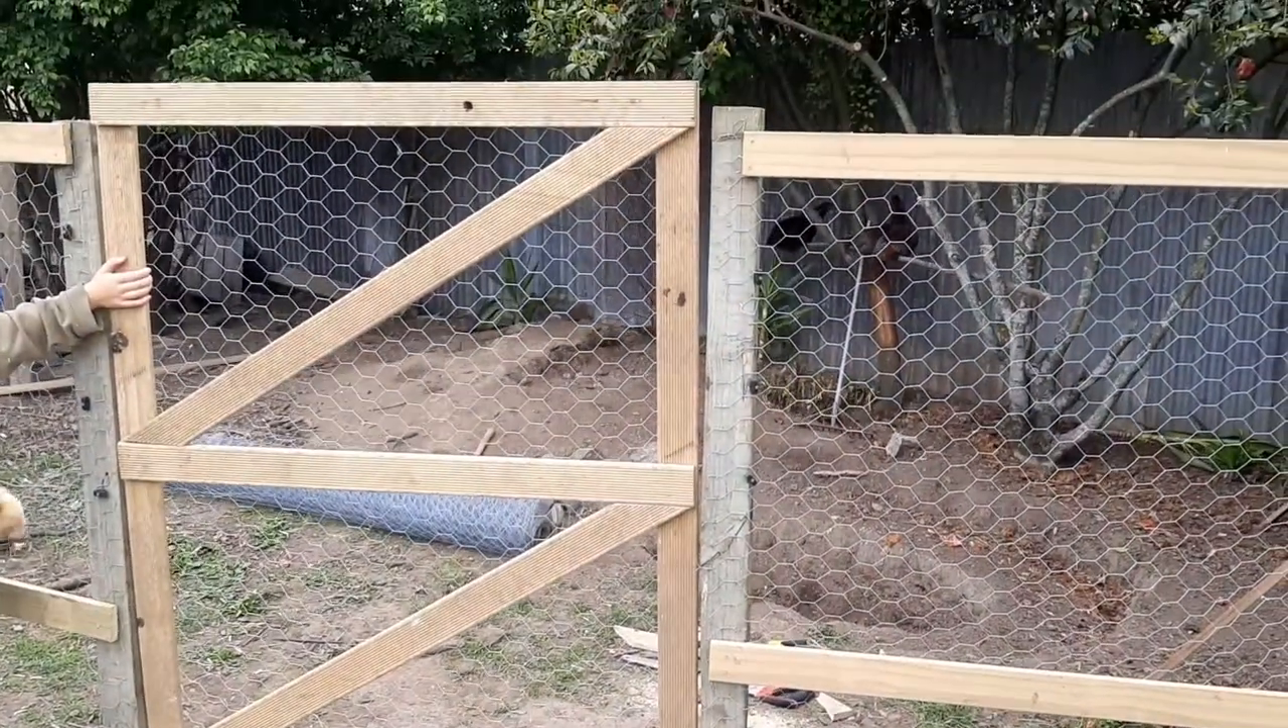So we have now built the gate took us a bit but it looks absolutely awesome now we've just got it raised up off the ground and now we're going to add some hinges to it.